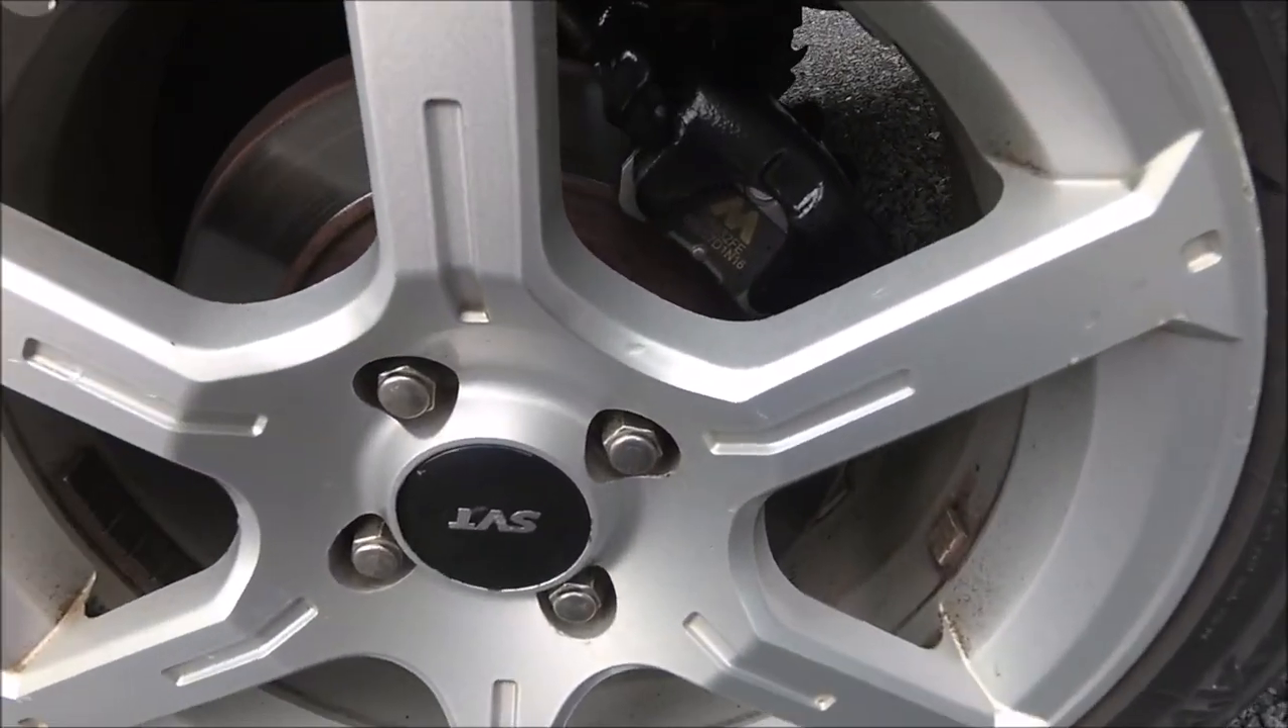So now I've got my wheel back on, and you can hopefully see in there what it looks like as a final product.